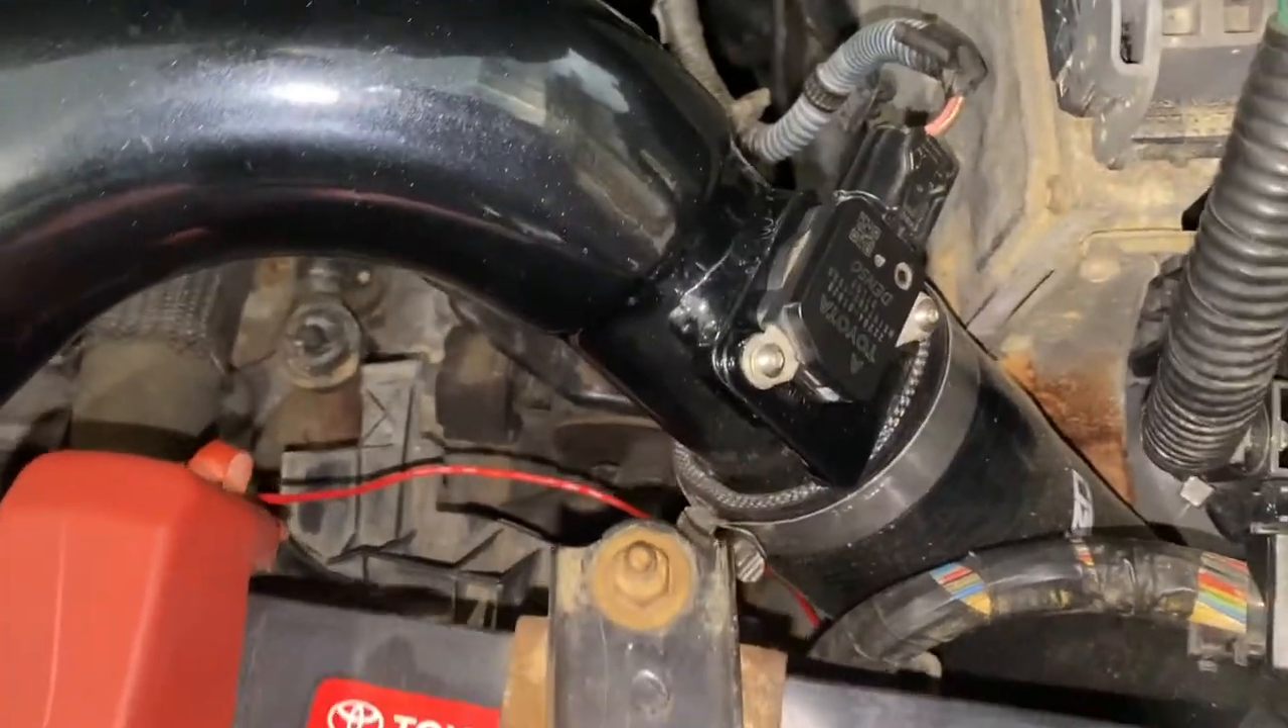I got the mass airflow sensor back in.